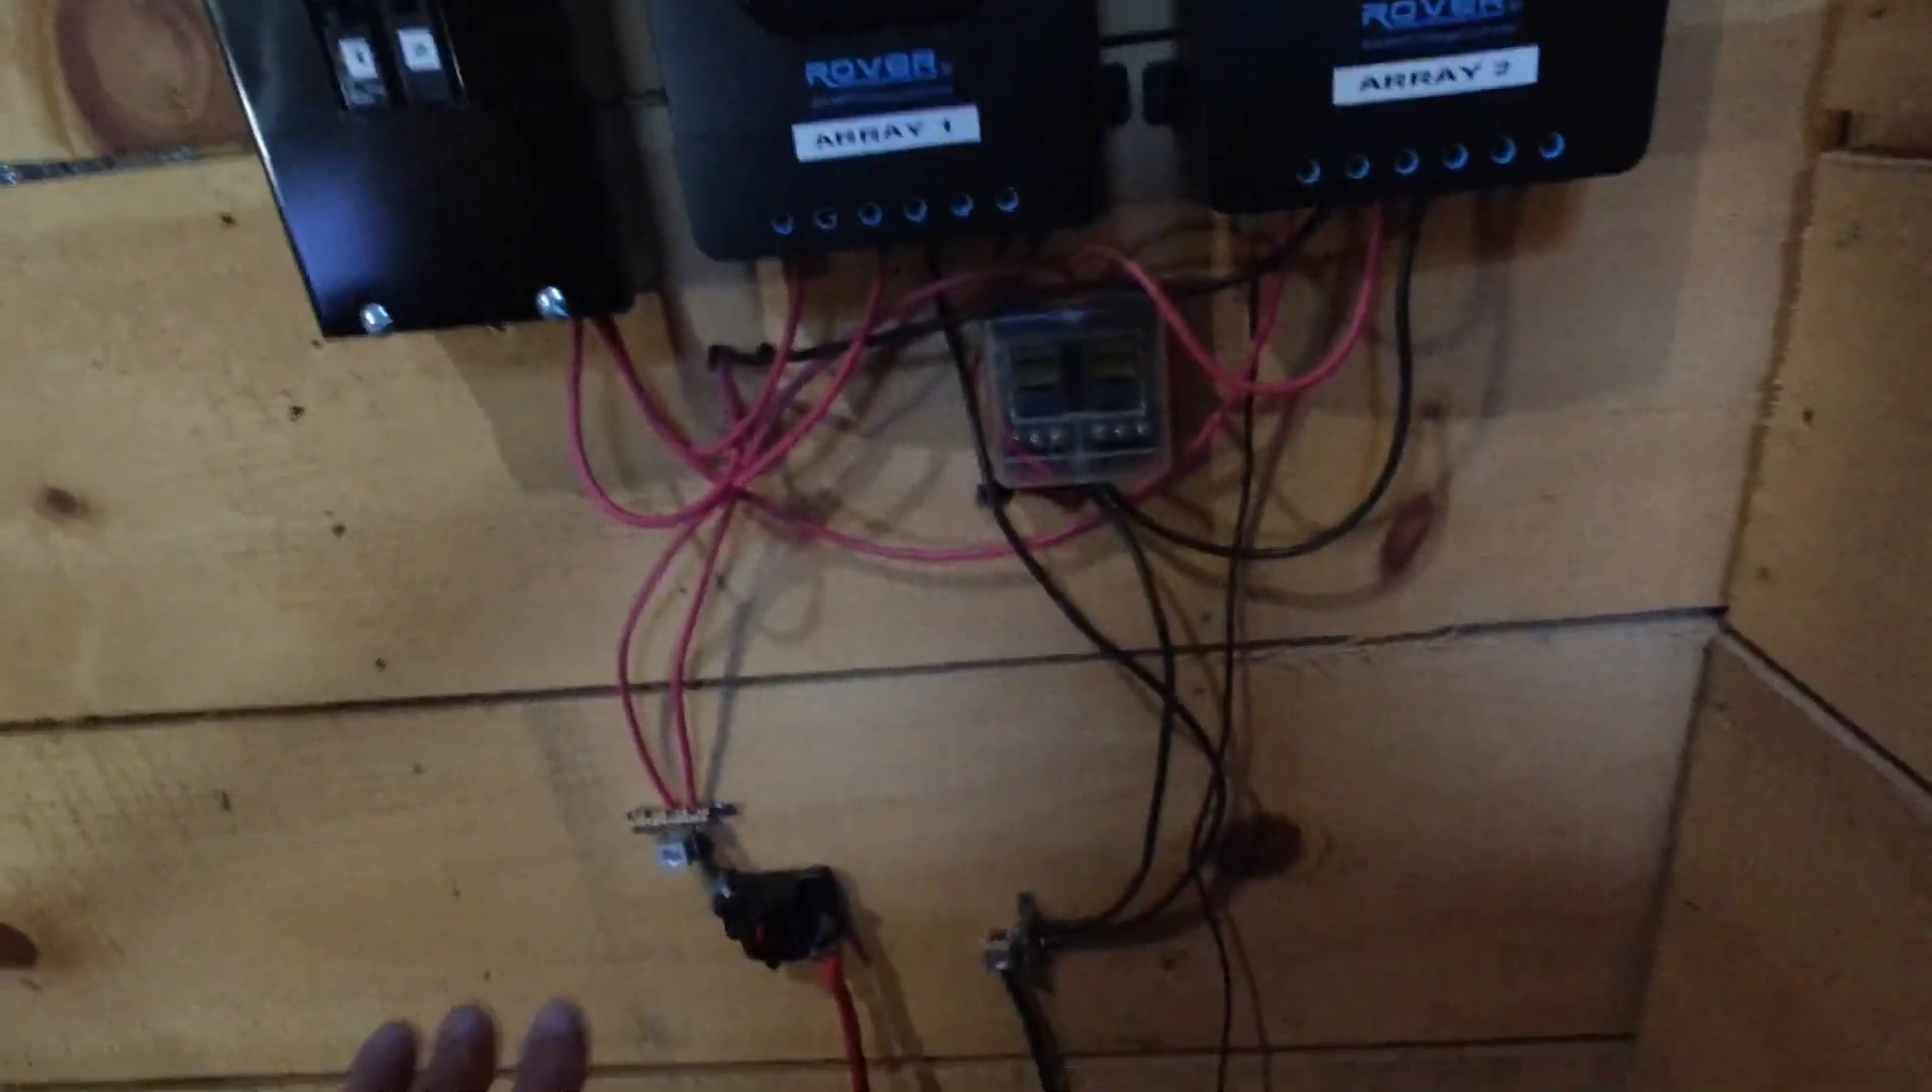The wiring in here is kind of a mess right now because I haven't got anything strapped or anything like that.